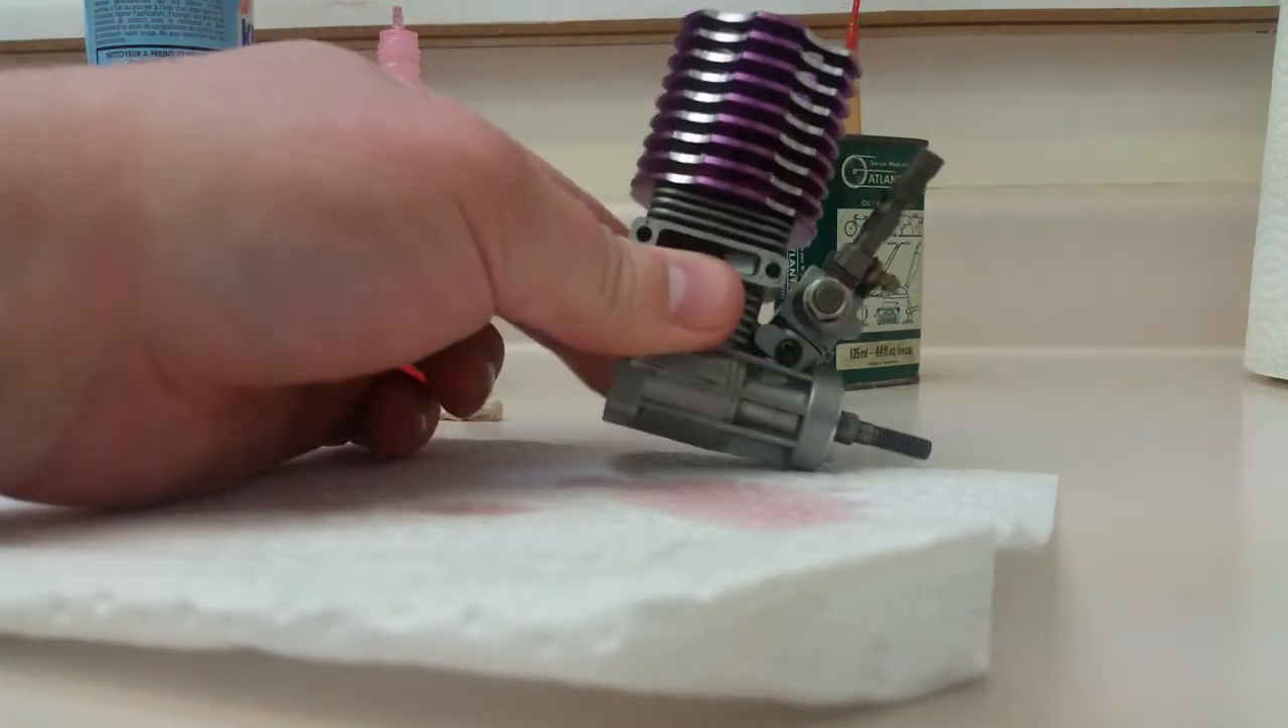Okay so there is the cylinder head back on and now we're going to put the back plate back on.